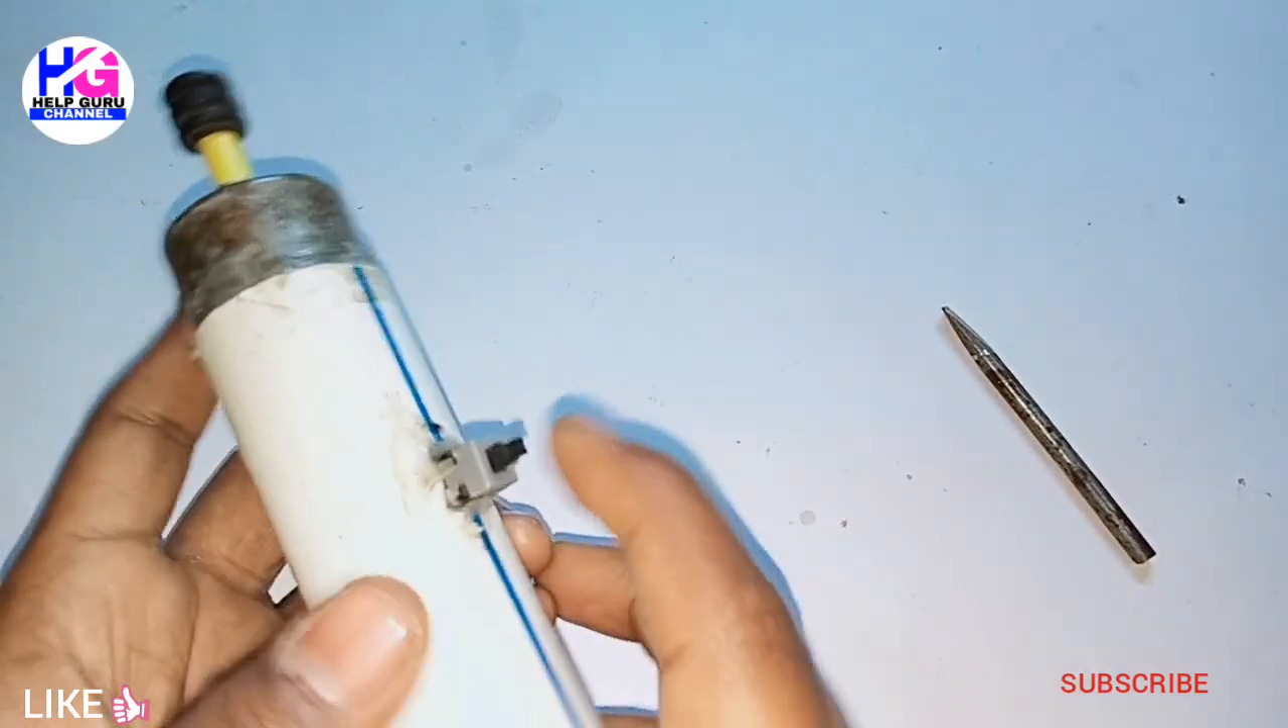तो यहां पर मैंने एक स्वीच लगा दिया है।